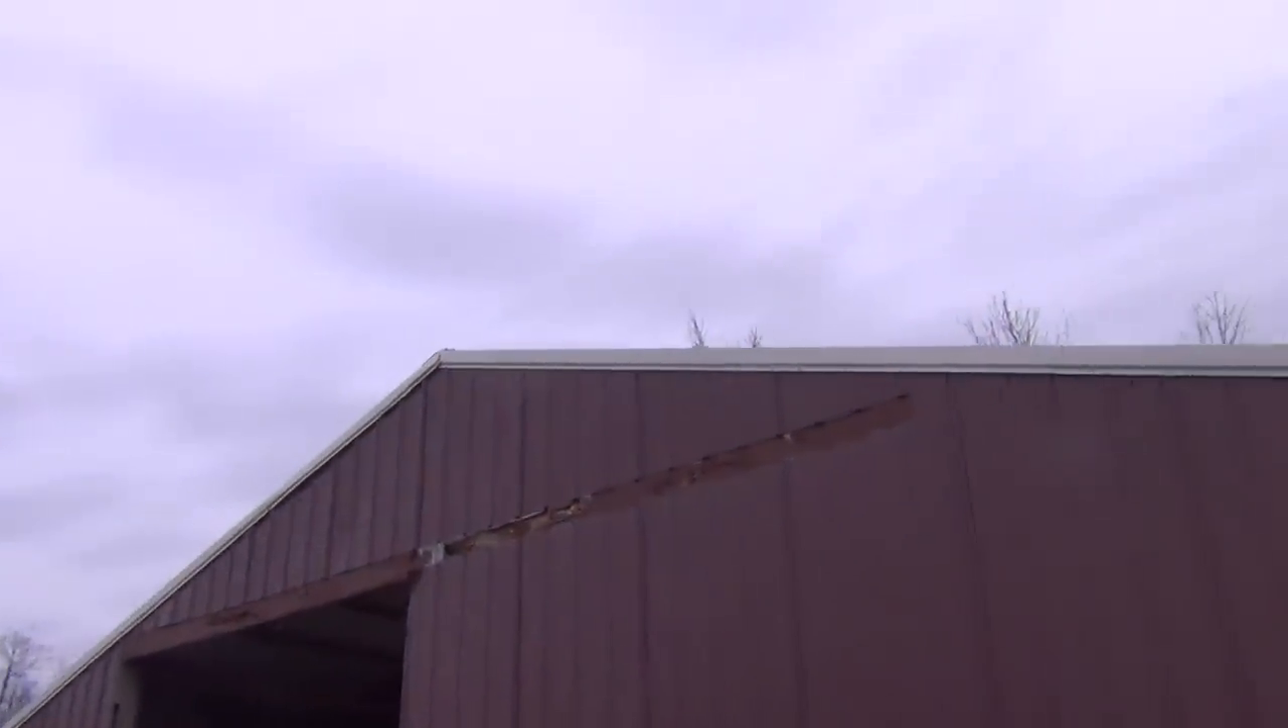And then back here on the back side of the barn, this door has not been on since we moved in.